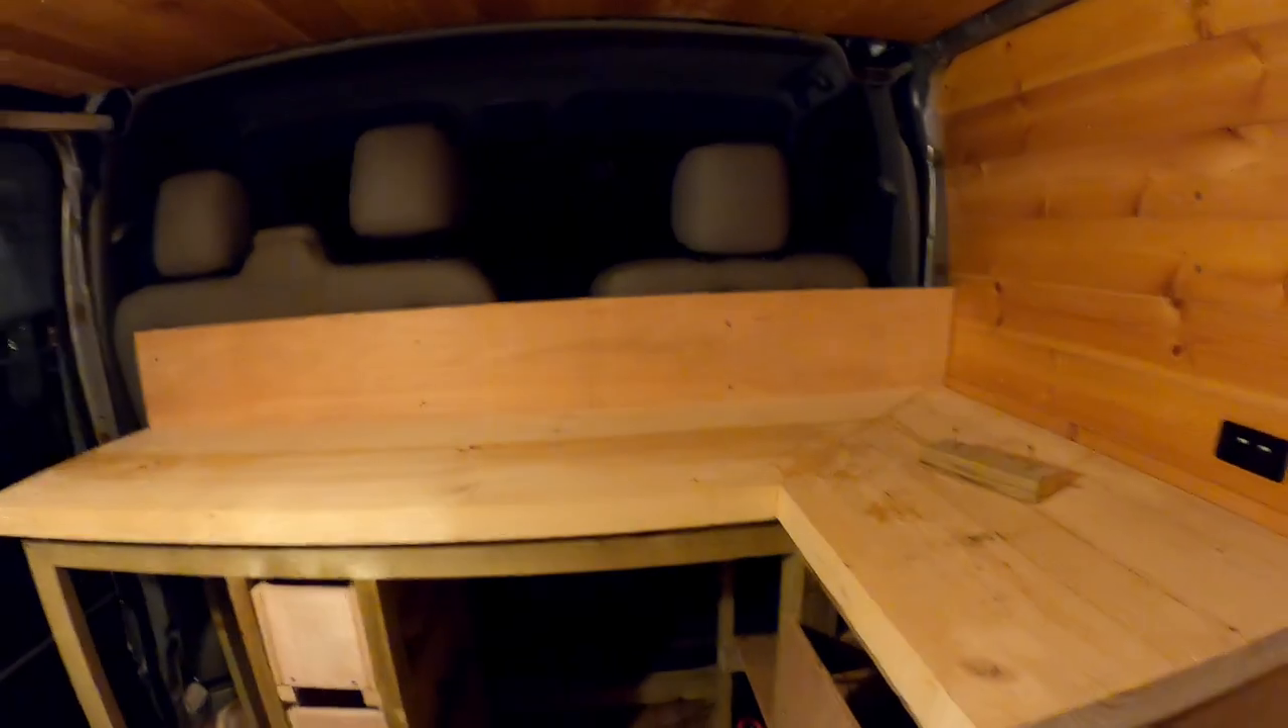I got the worktop back into position And basically cut it down to size.